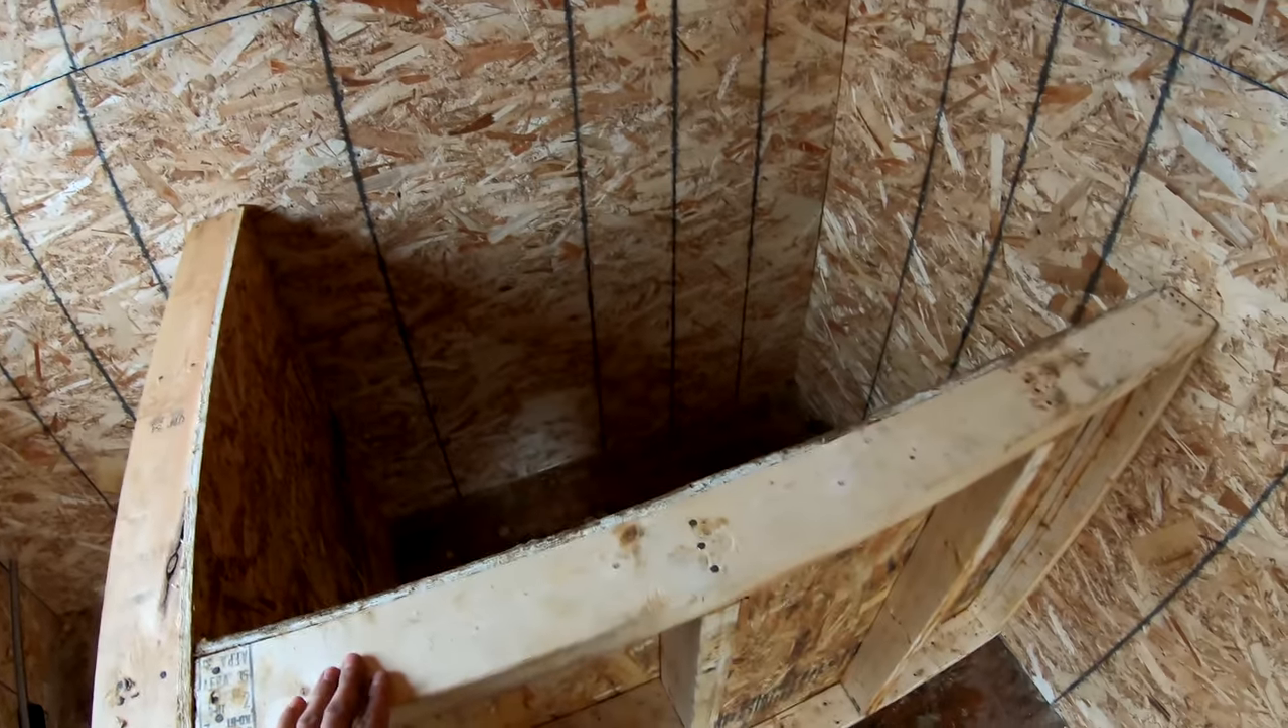And, uh, you can see I put plywood on the inside here and joined them together.